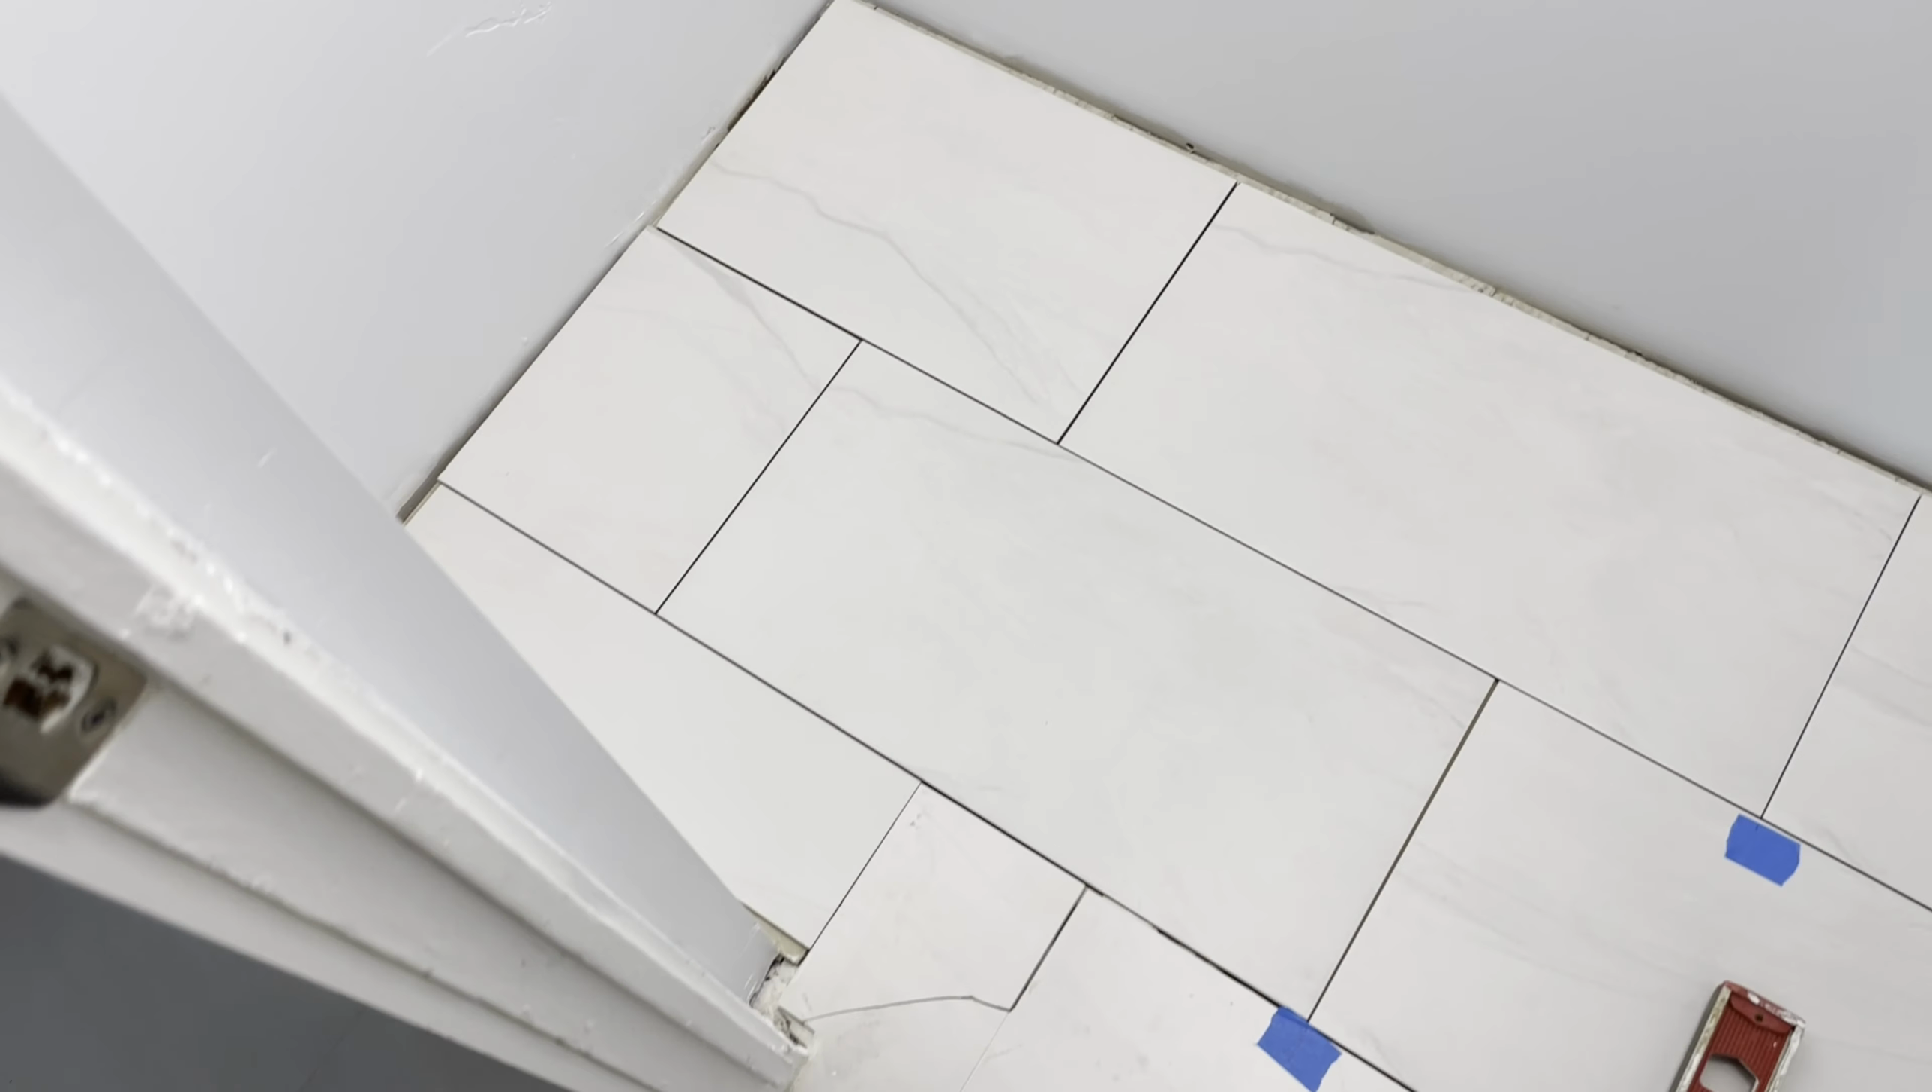So I haven't put in the spacers yet, but I just needed to put, just make sure it all worked correctly.